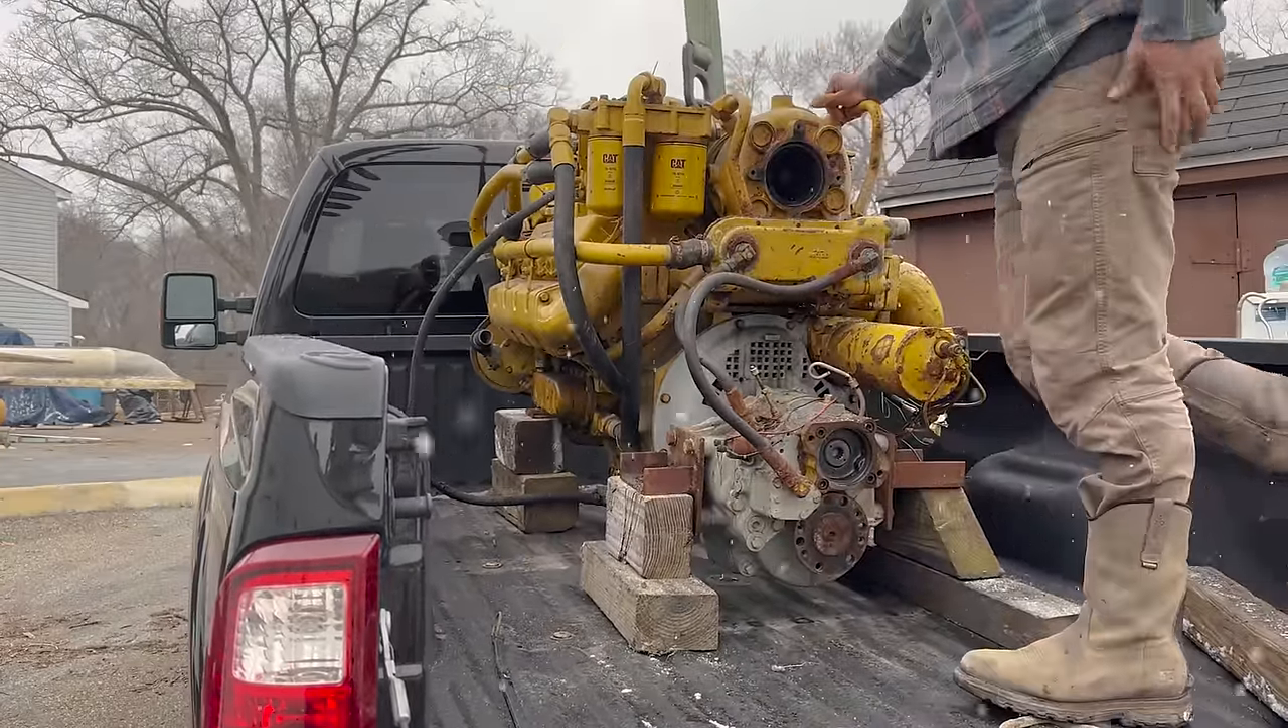I'd rather knock it off here than on Route 50. Got the engine in my truck and out of the boat, and we didn't even drop it yet.